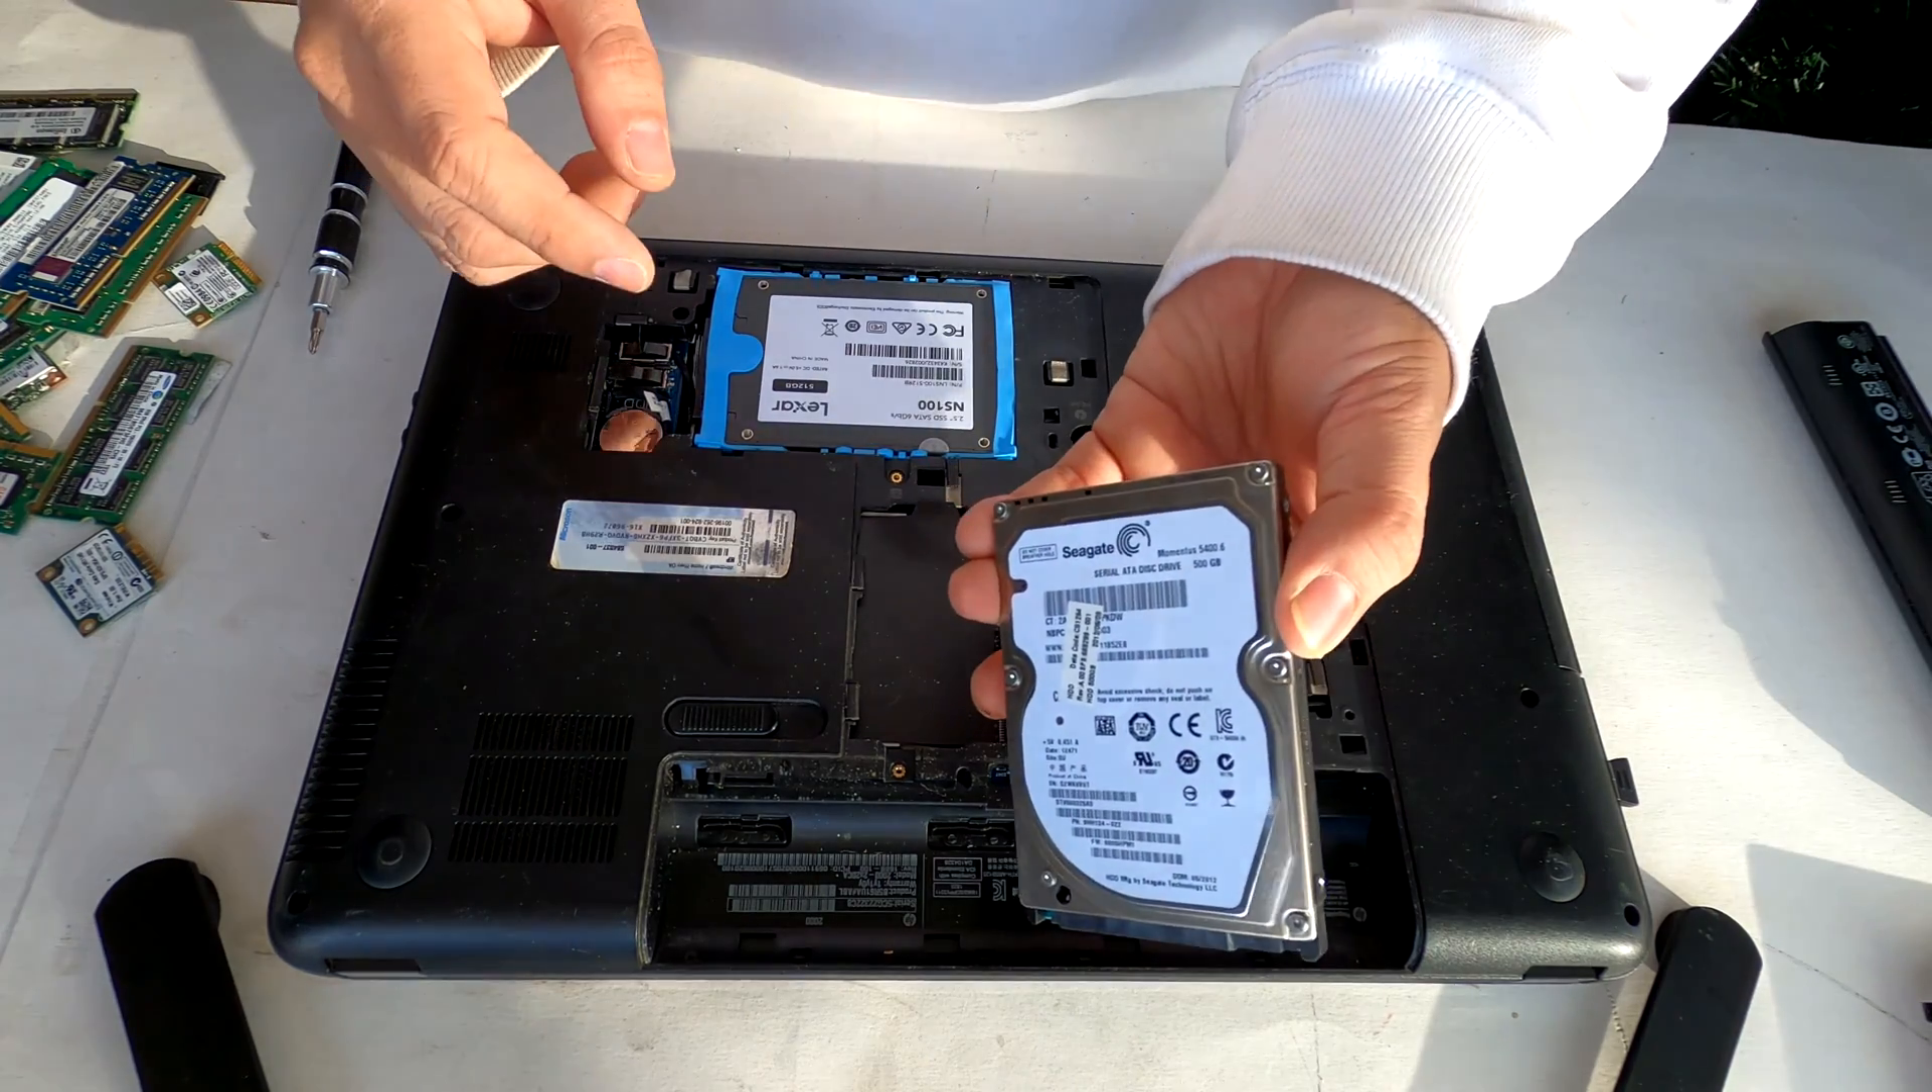Now we have replaced the existing drive to a solid state drive.